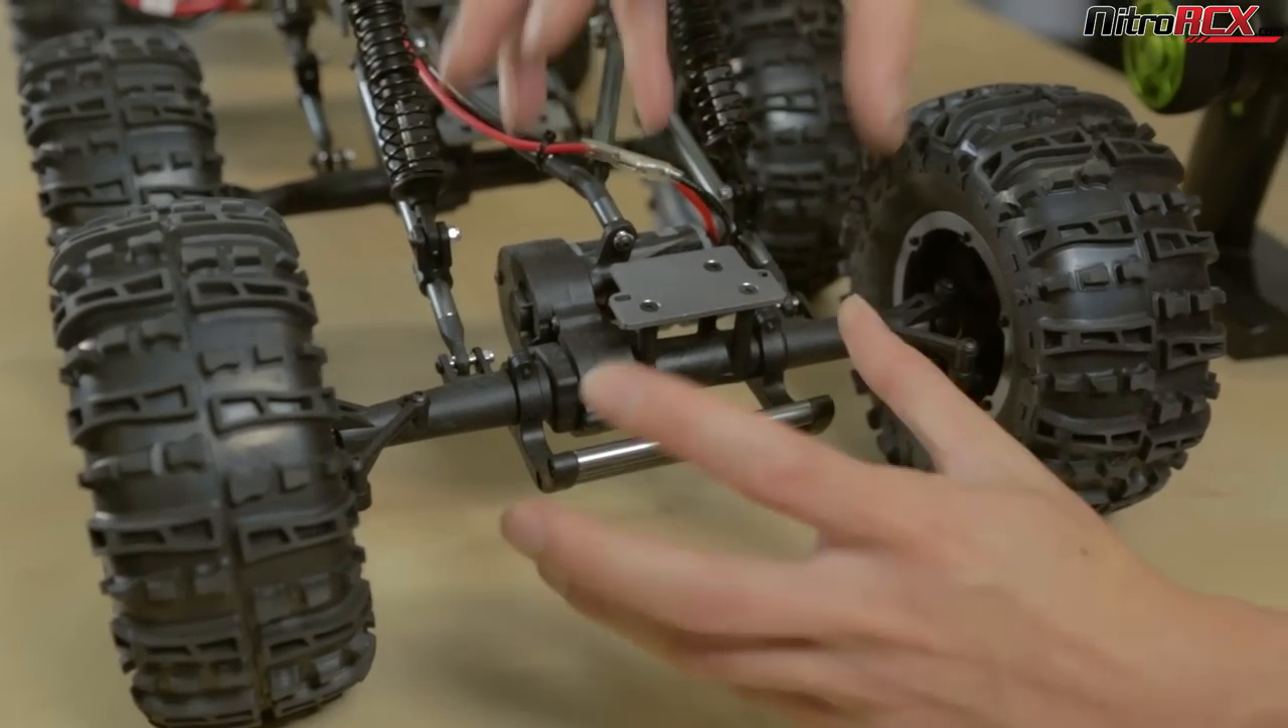Notice we have the steering plate already installed we have our steering hubs we're missing the two rods the servo the servo horn.